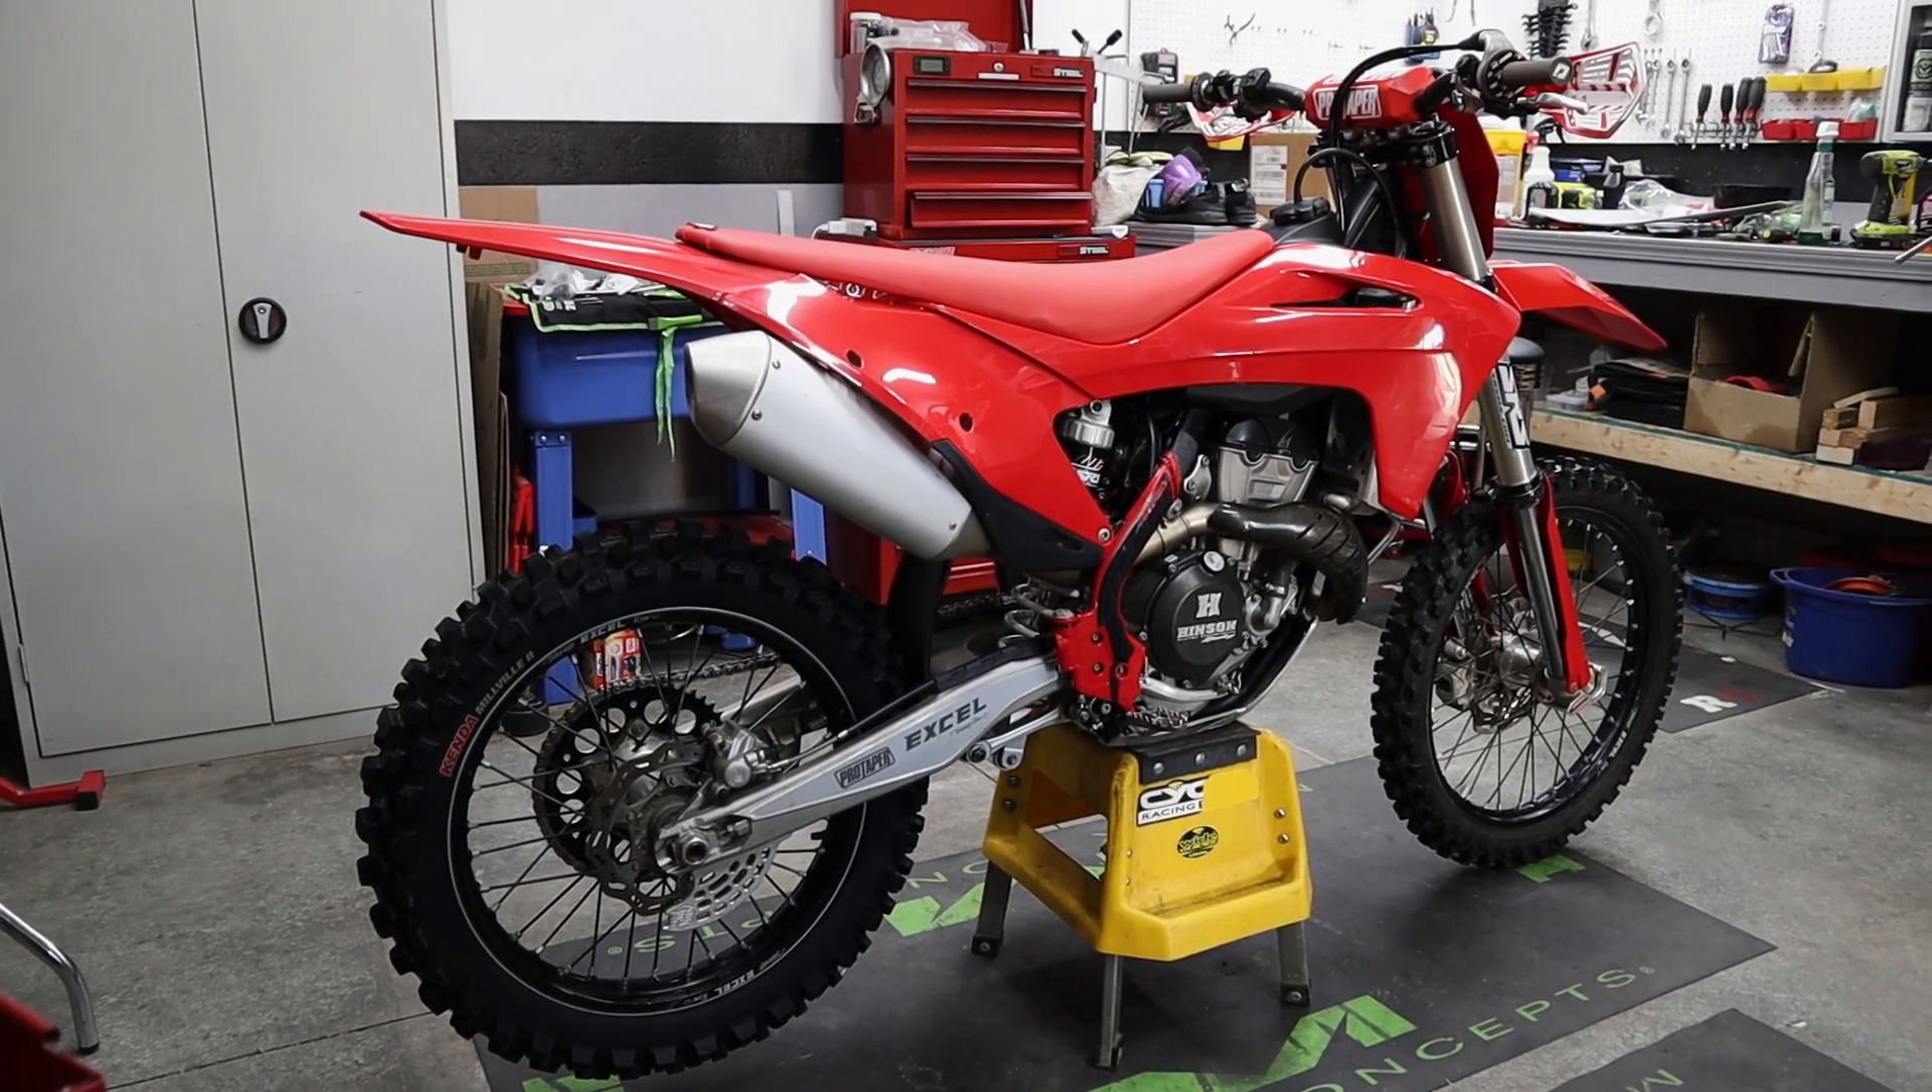The plastics are on, everything fit great.